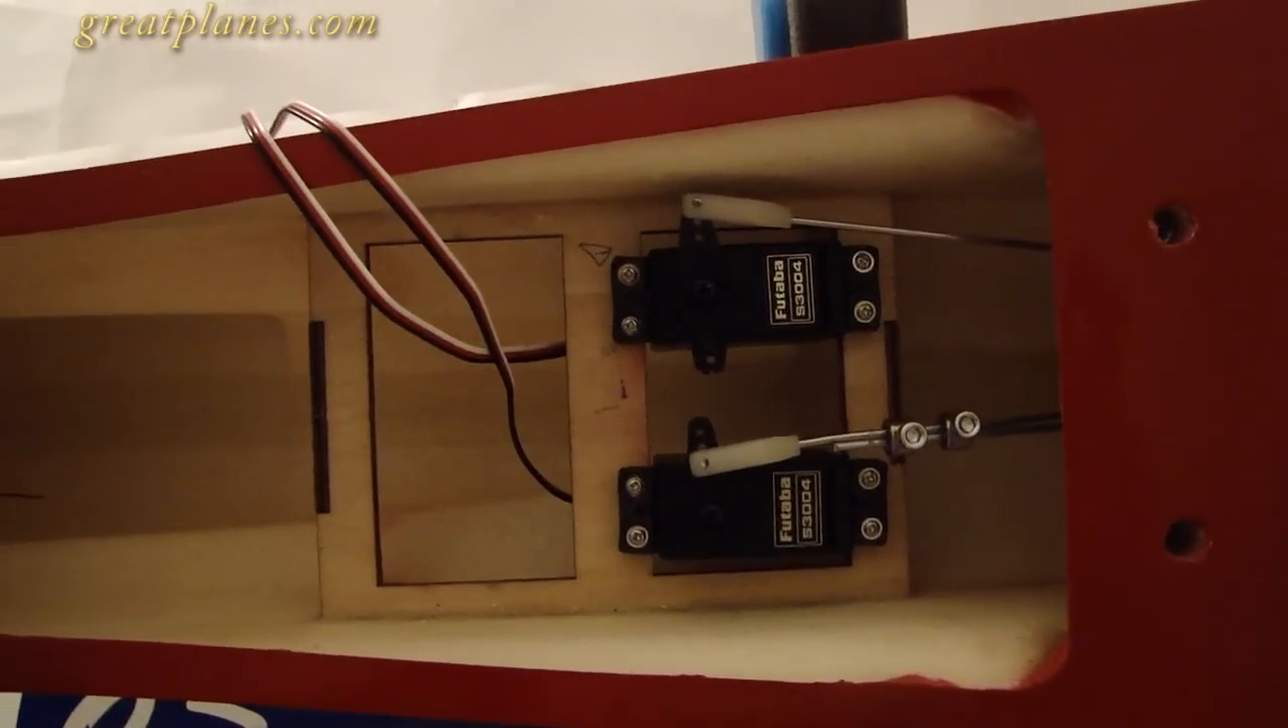We have the elevator and rudder servos installed.